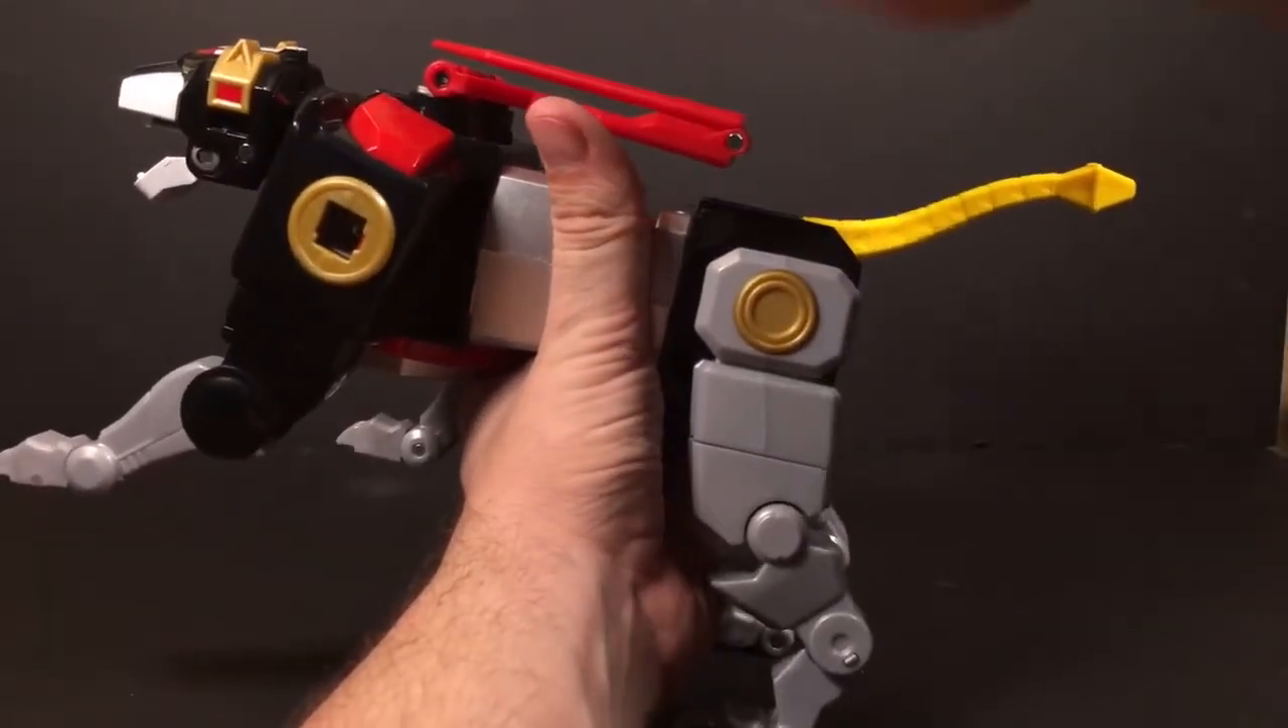They don't lay flat really they they they stick up as you can see right here.